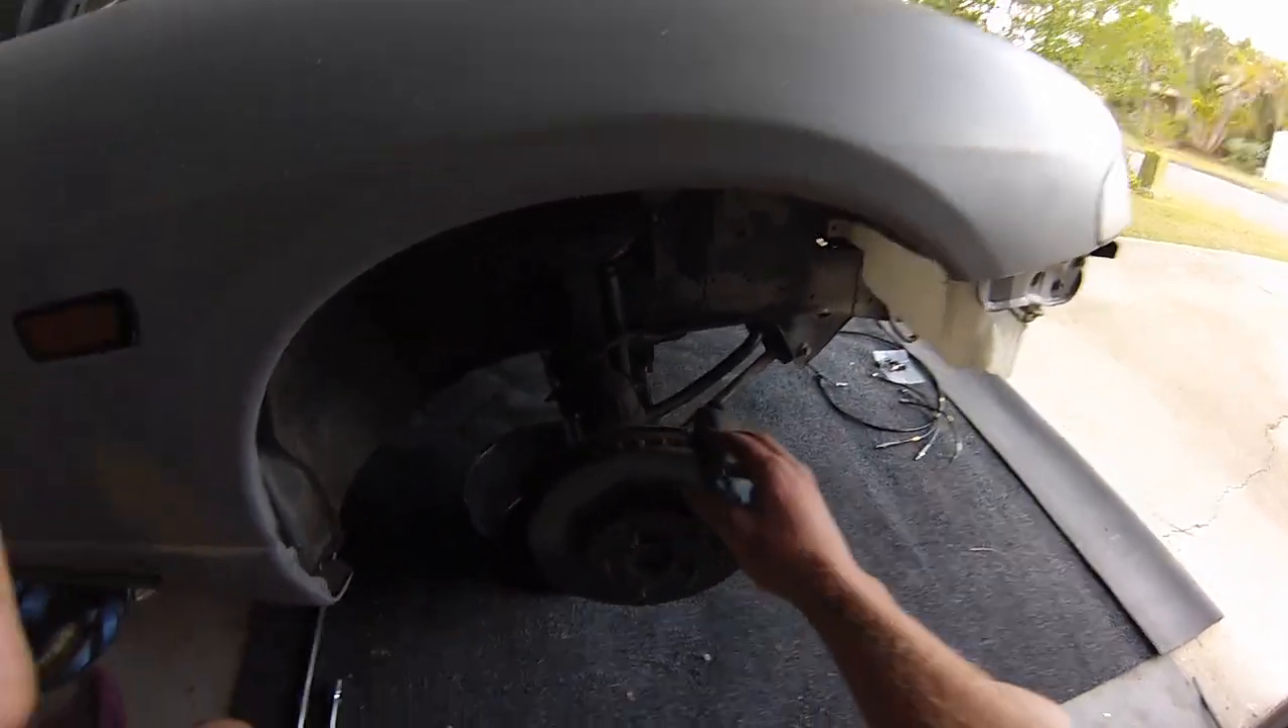So, now I've got the front wheel off.